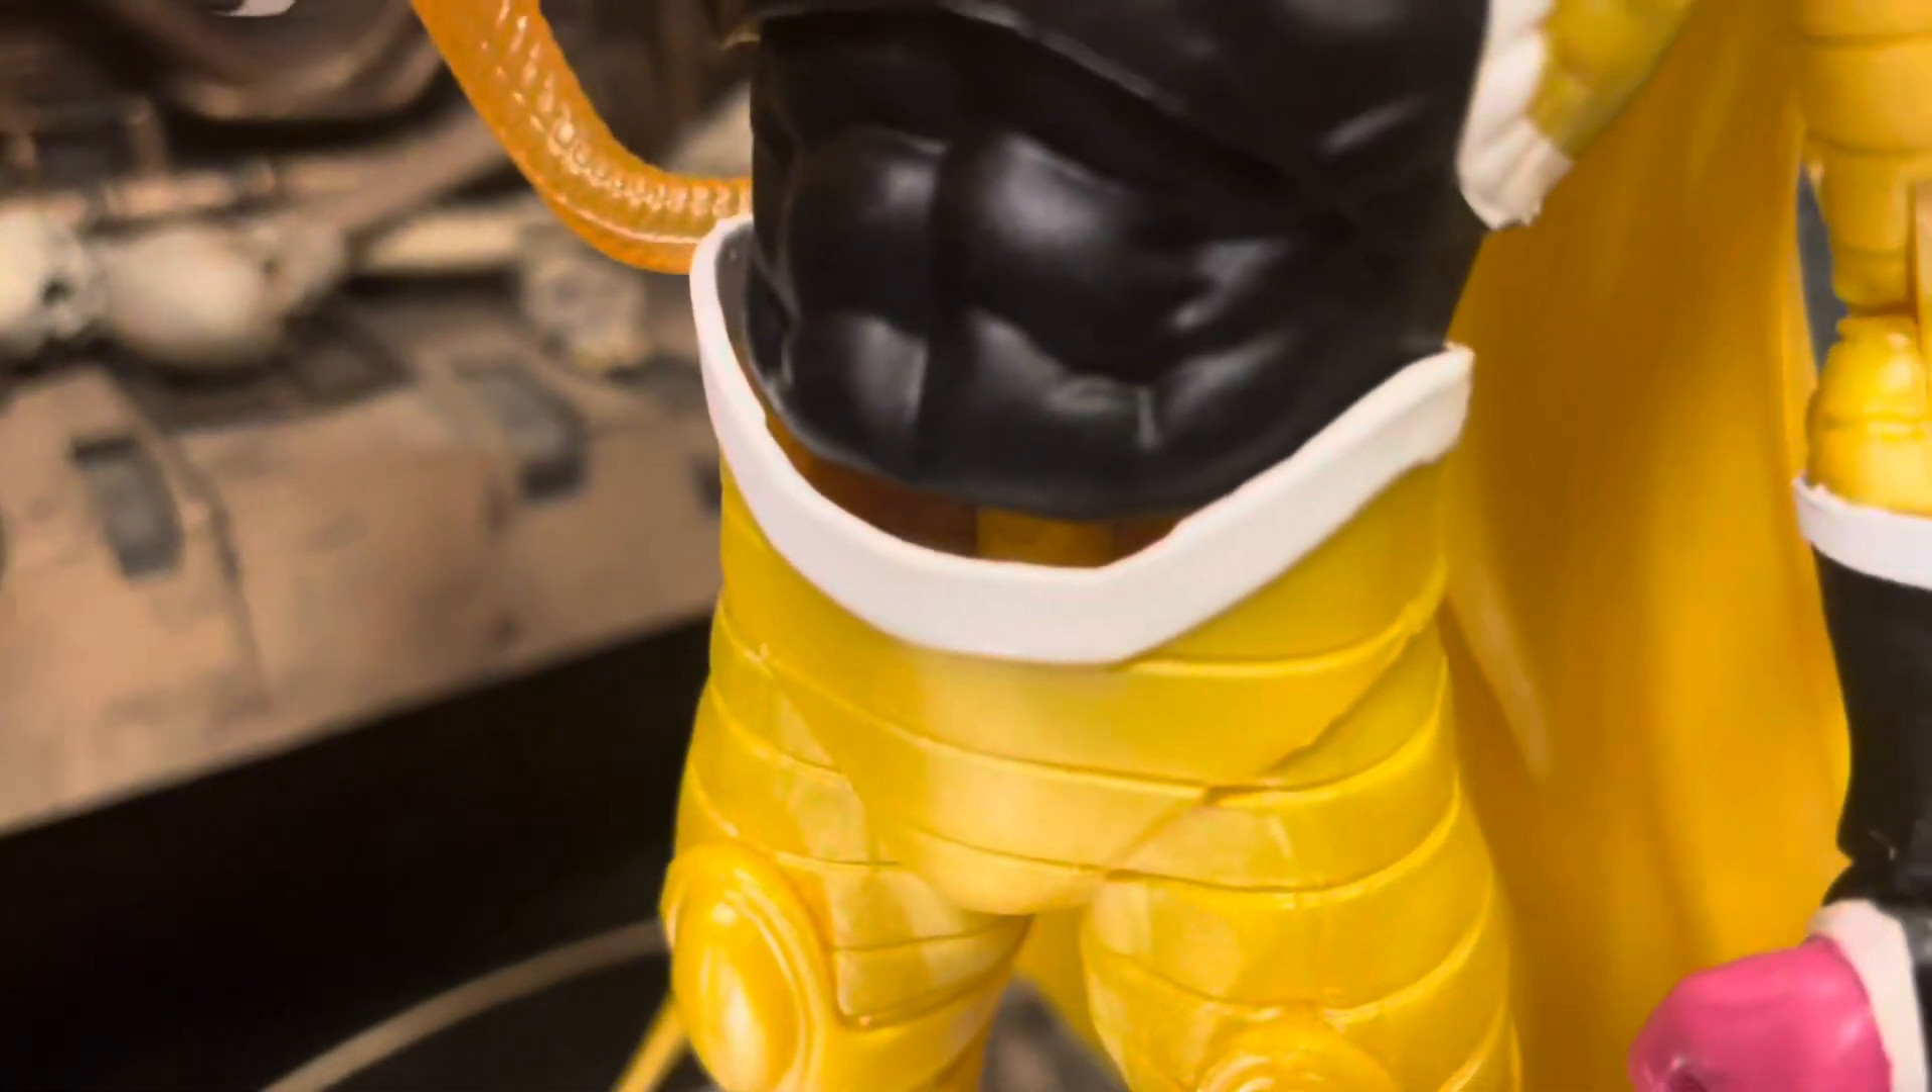So you can see there is a little gap there in his ribs or in his abdomen joint.